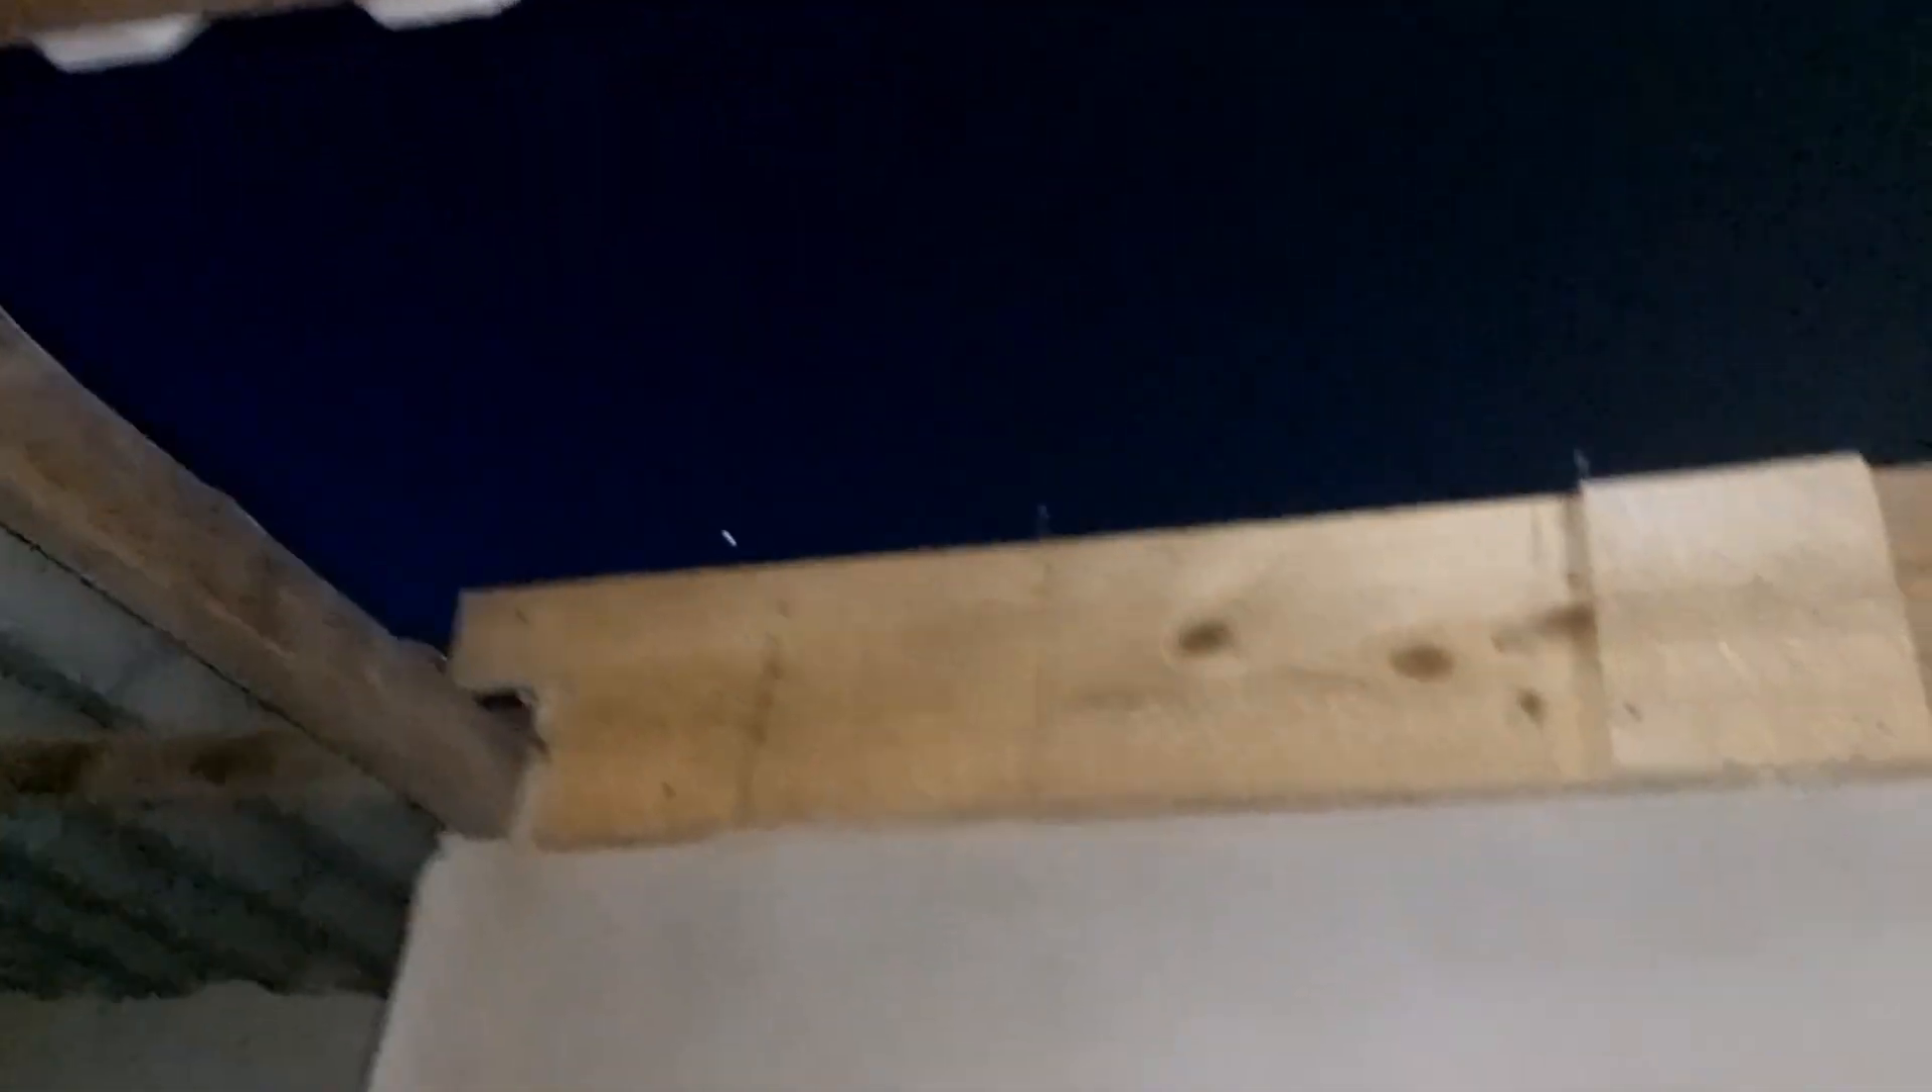A madeira já tá Colocada ali ó.